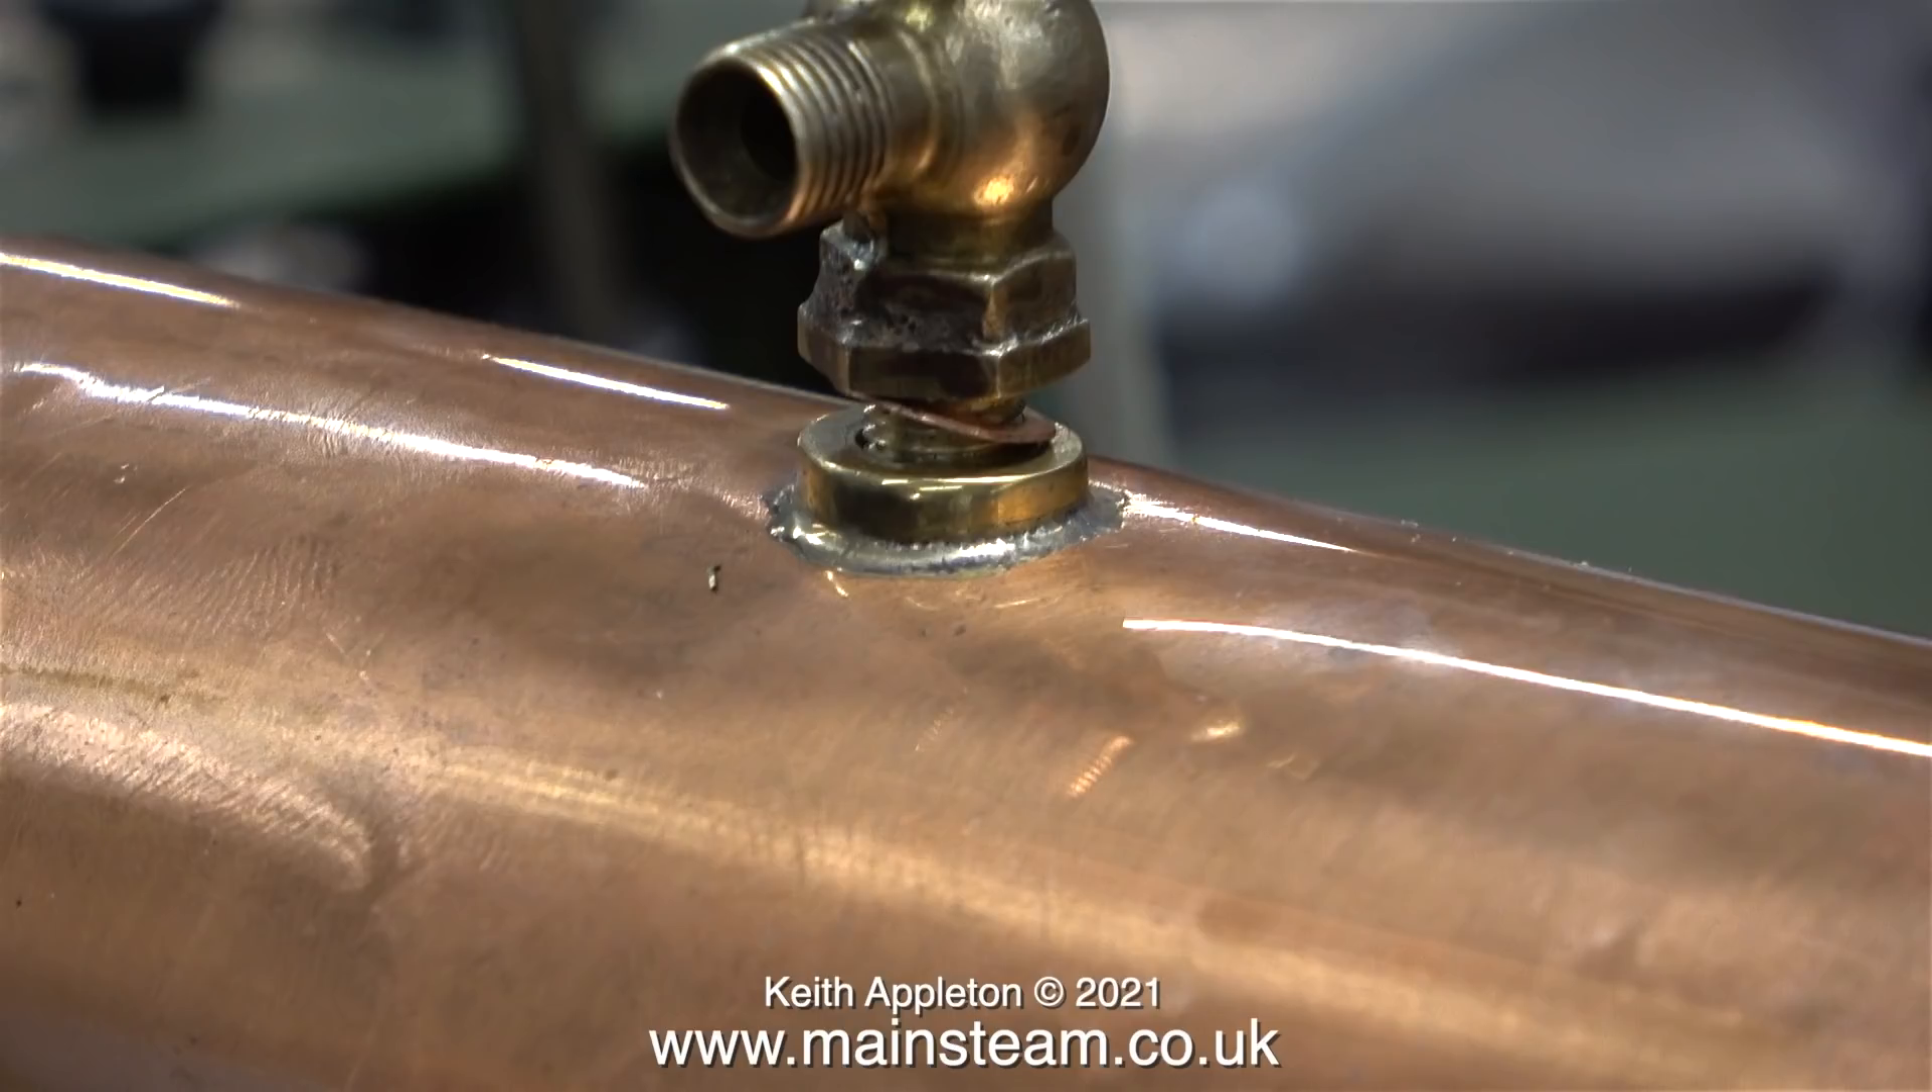And as you can see the hexagon part is more or less concentric with the boiler bush.